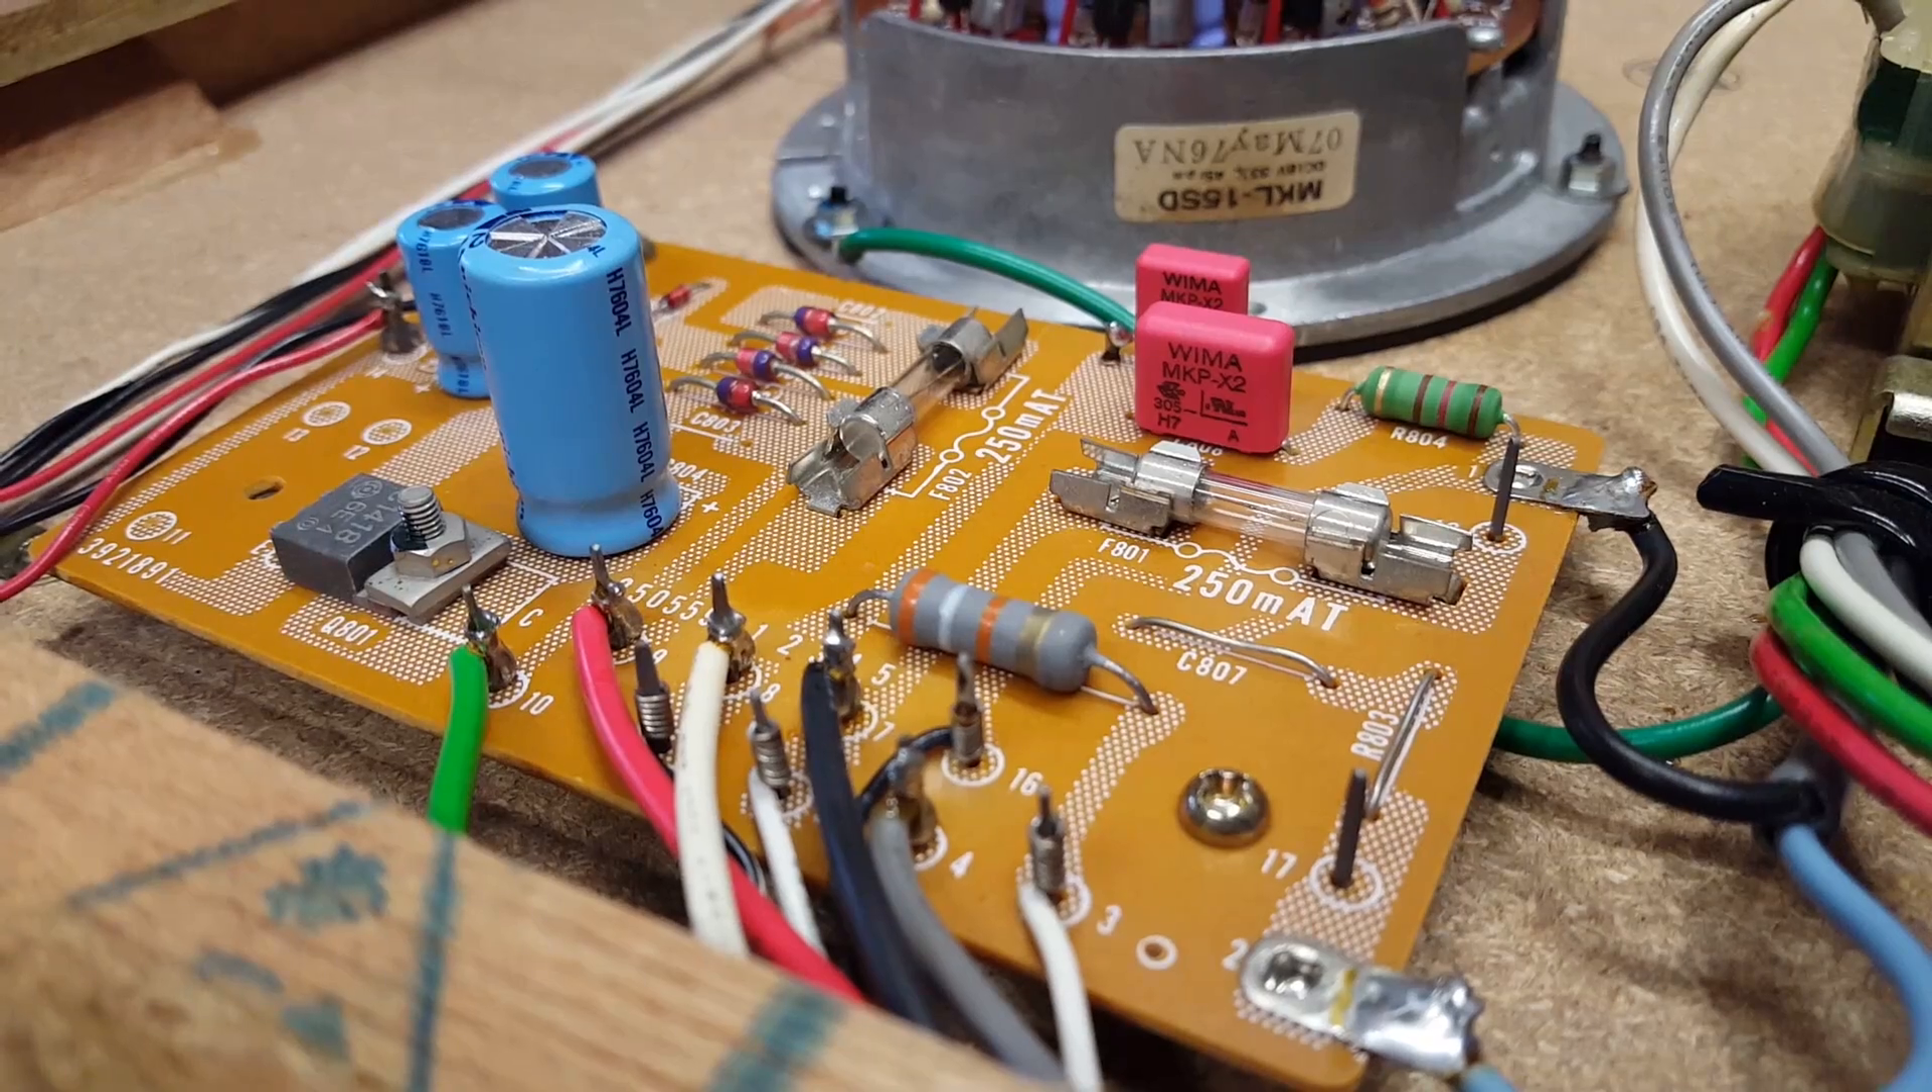And this is the completed circuit board back in its place.